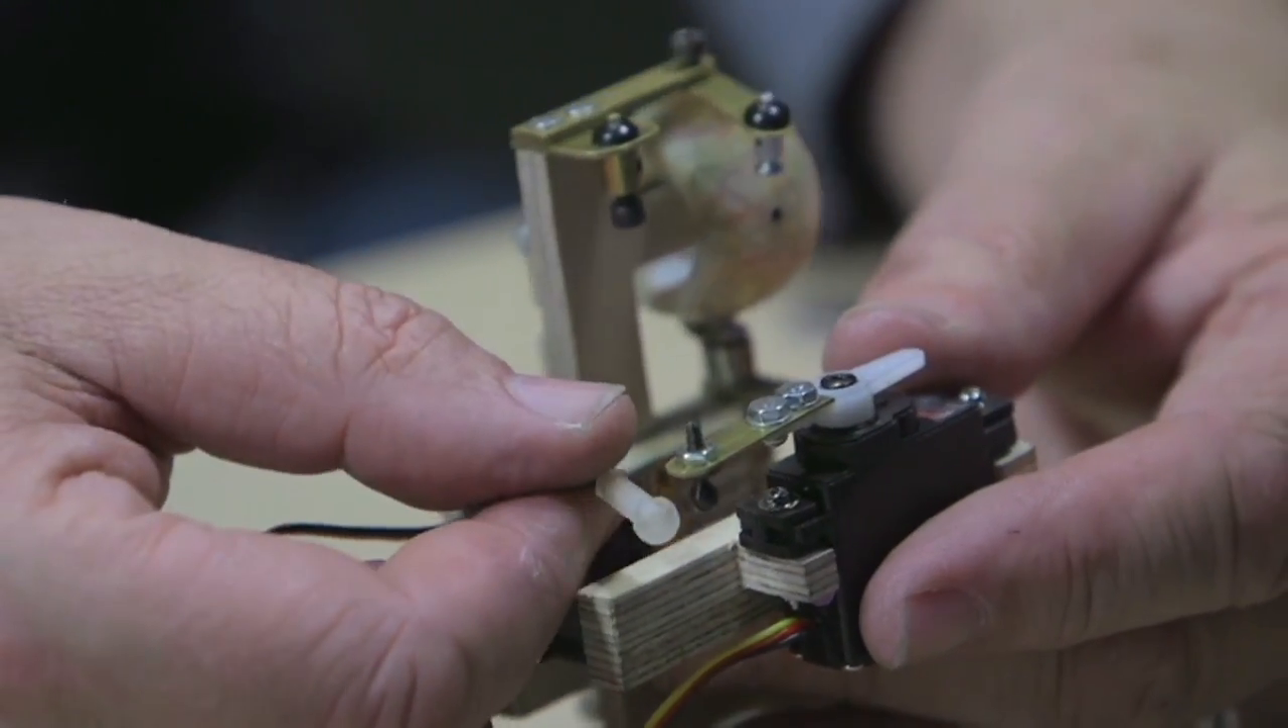On this this servo I've added a little brass arm to give it a little longer throw.